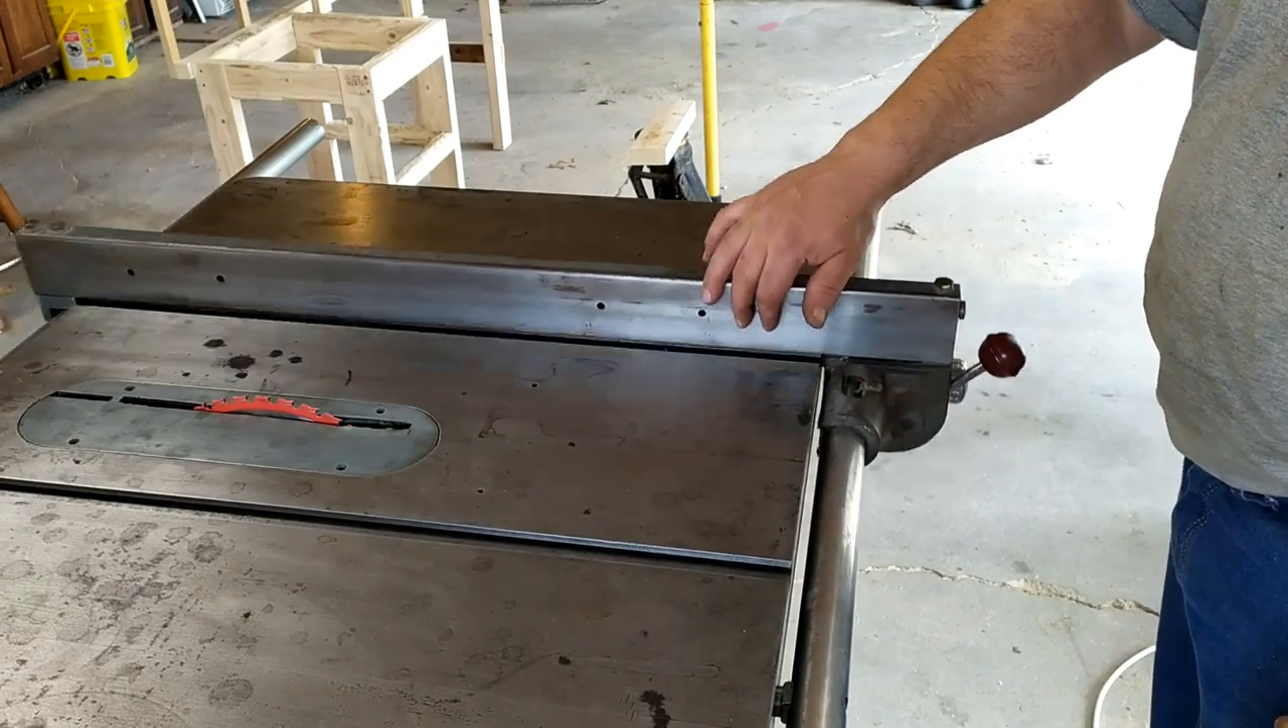Here's the fence installed.